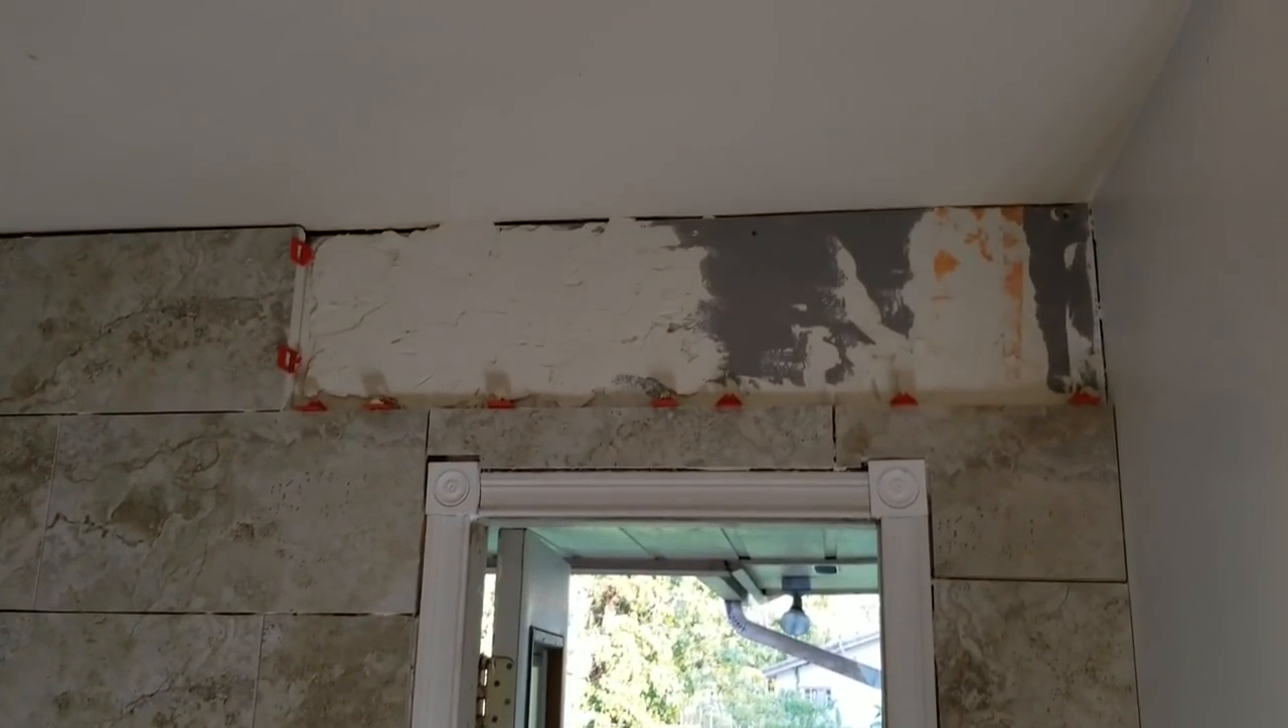So, we have just a few more pieces to go up top there in the right-hand corner.